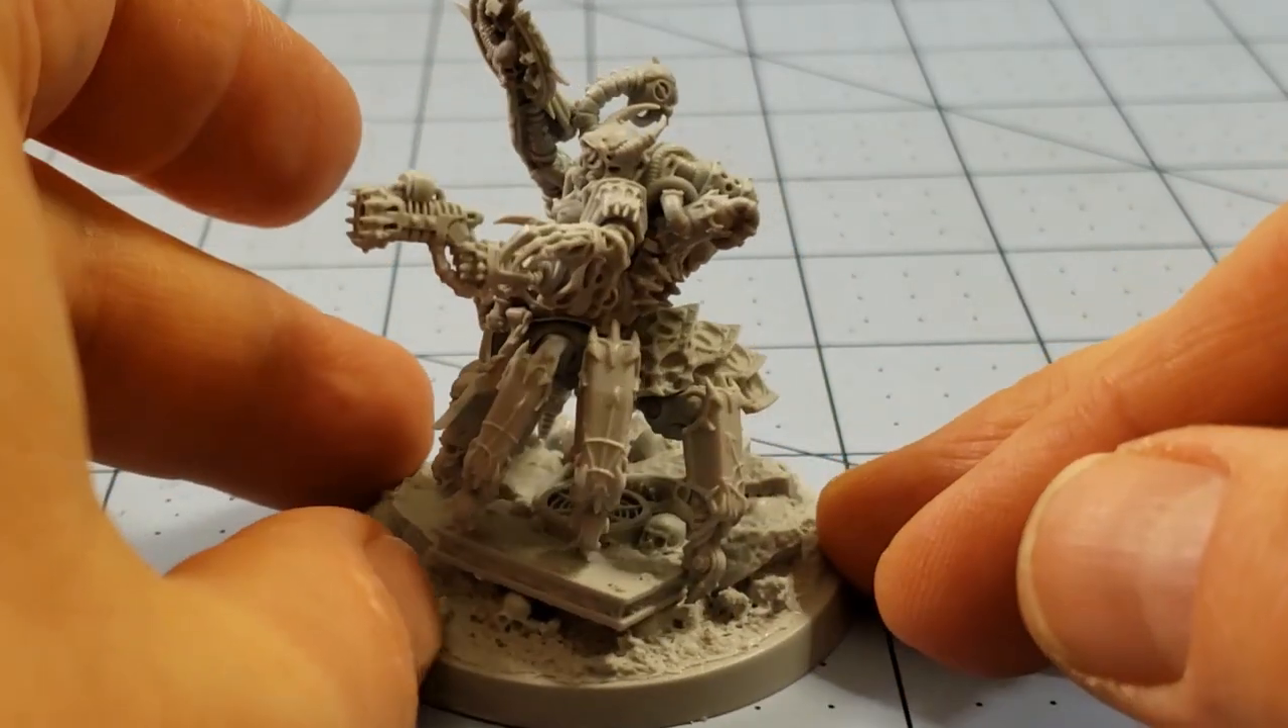After much meticulous care into figuring out which leg goes in which spot, we've got our Dark Priest Mechanic Adept all done.